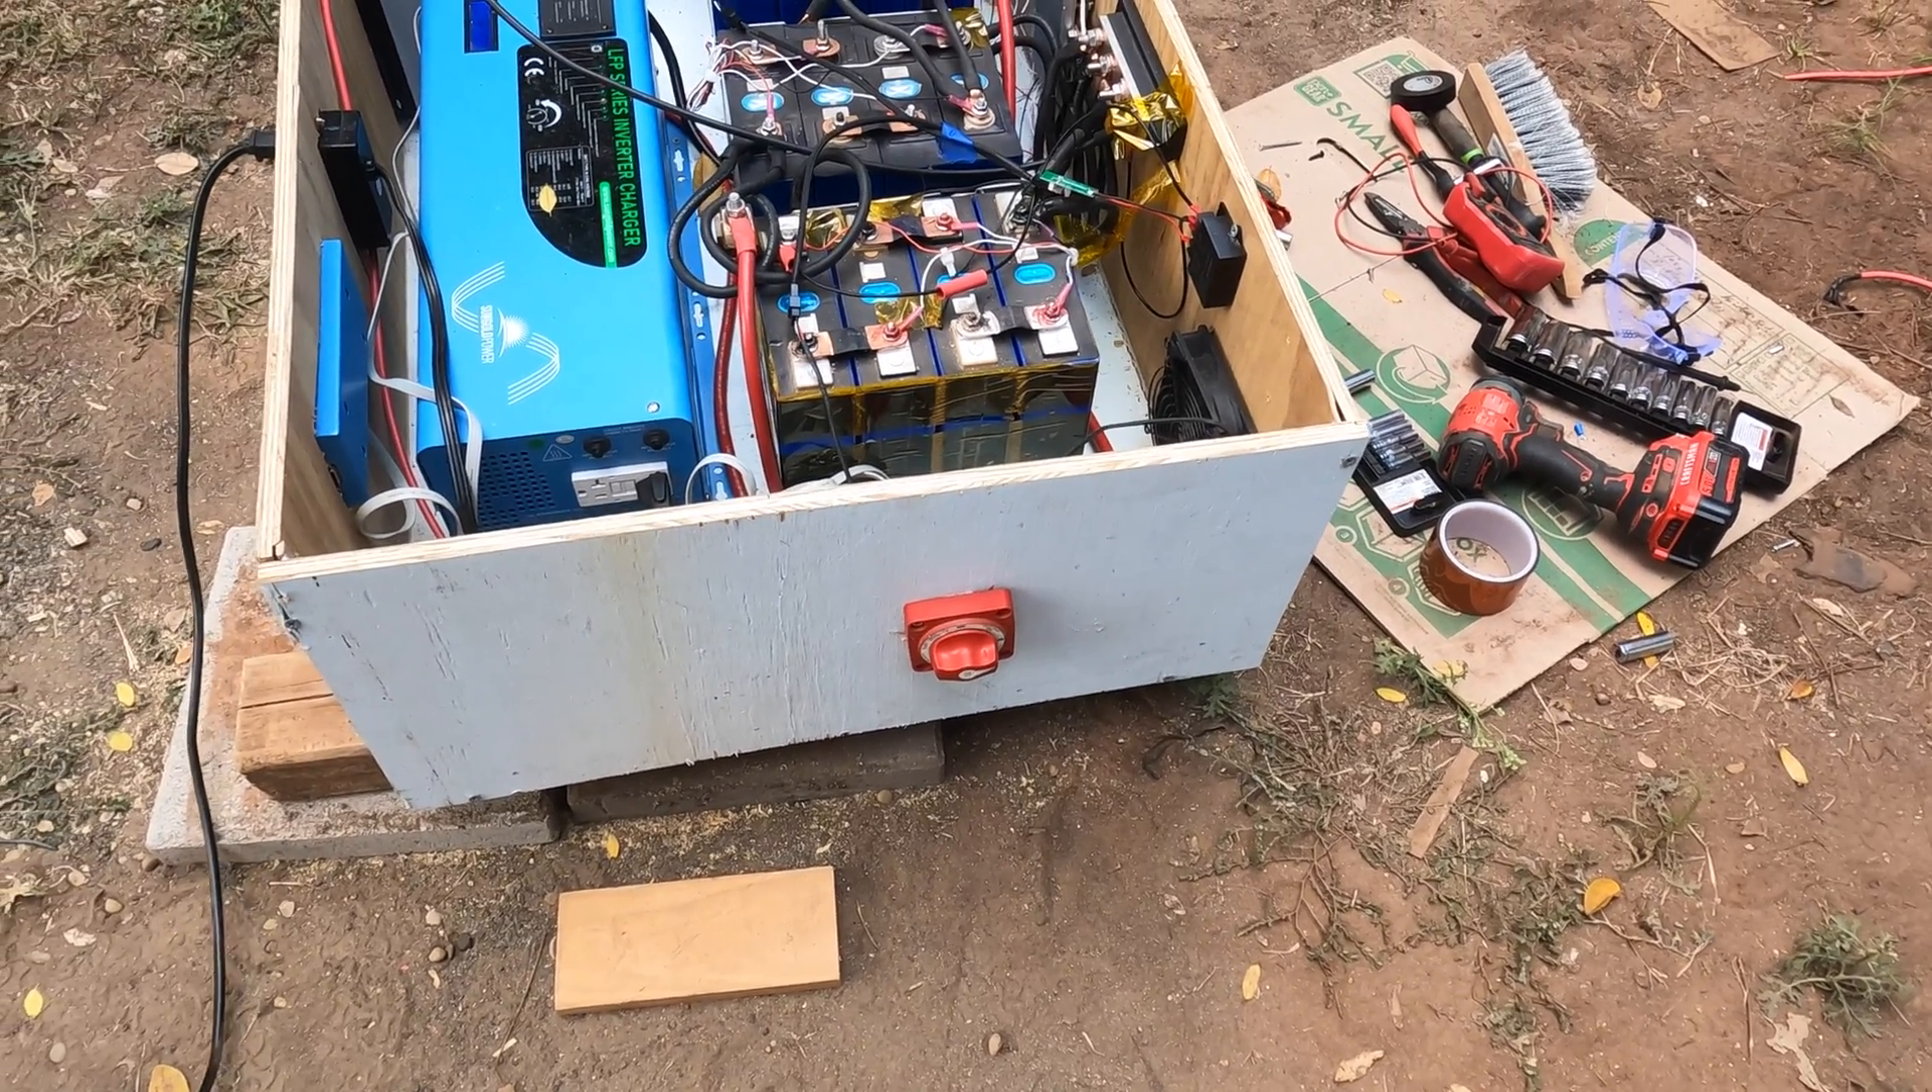Starting with the front of course the battery switch is off centered and that's just because I measured it before I put it on and it was just cut wrong. So I wish that was centered. It's not a huge deal.